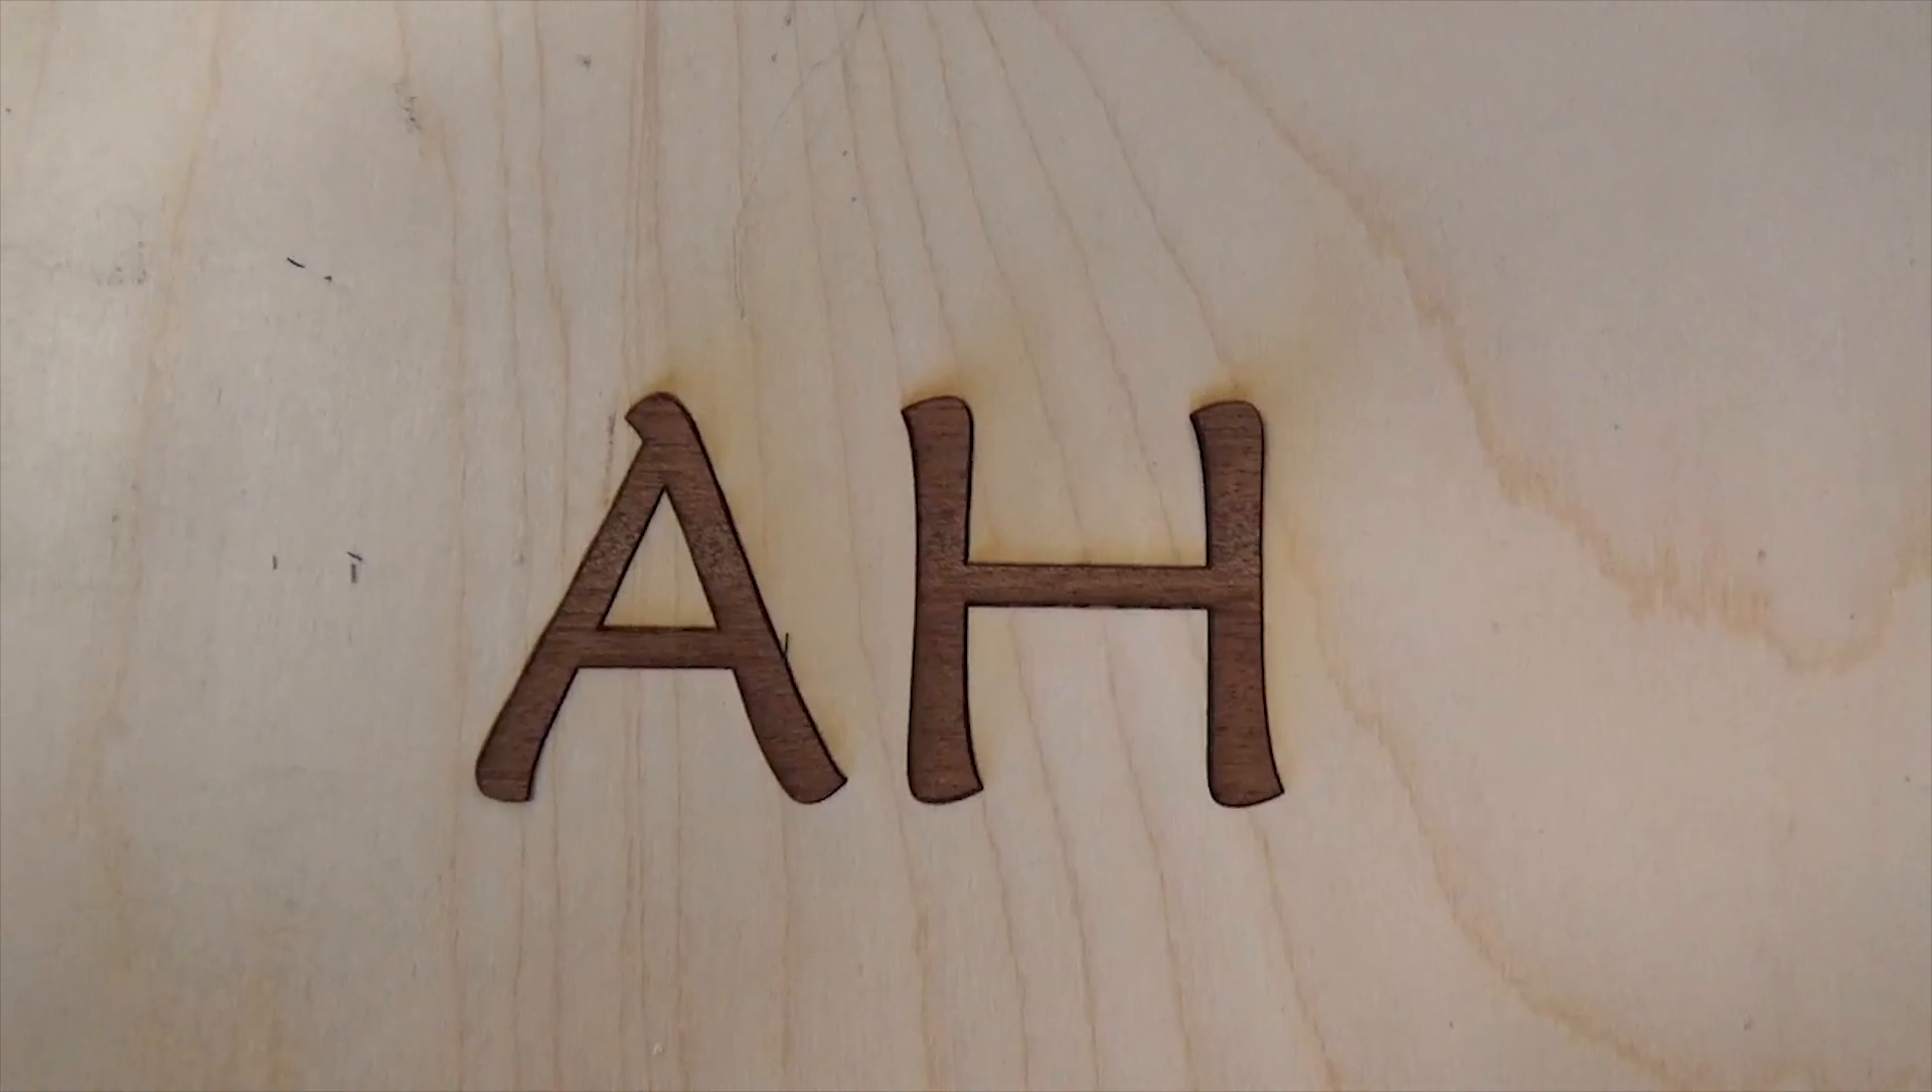Here is the inlay I tested in the pocket it fits perfectly and I'm also cutting this natural shell veneer this mother of pearl.